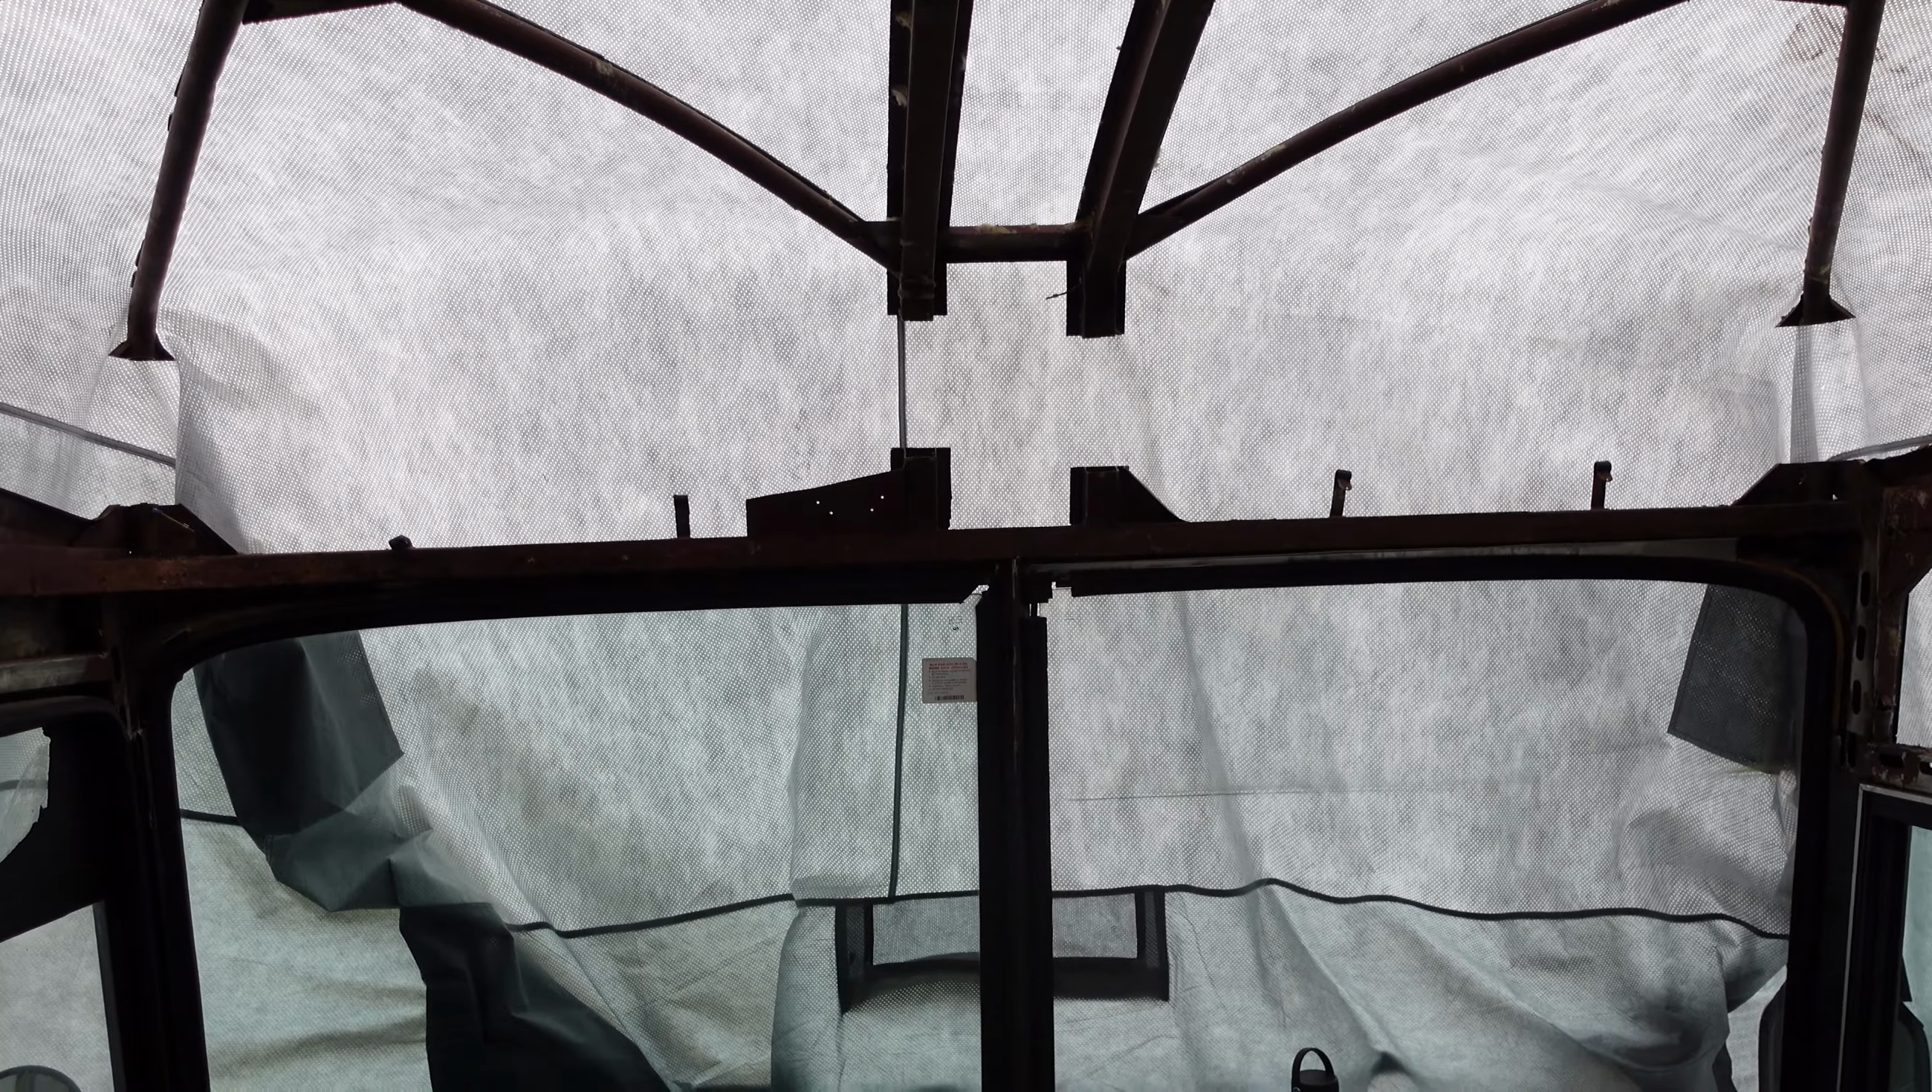All right so yeah we actually have the uh cover on the bus right now just because we got bad weather.